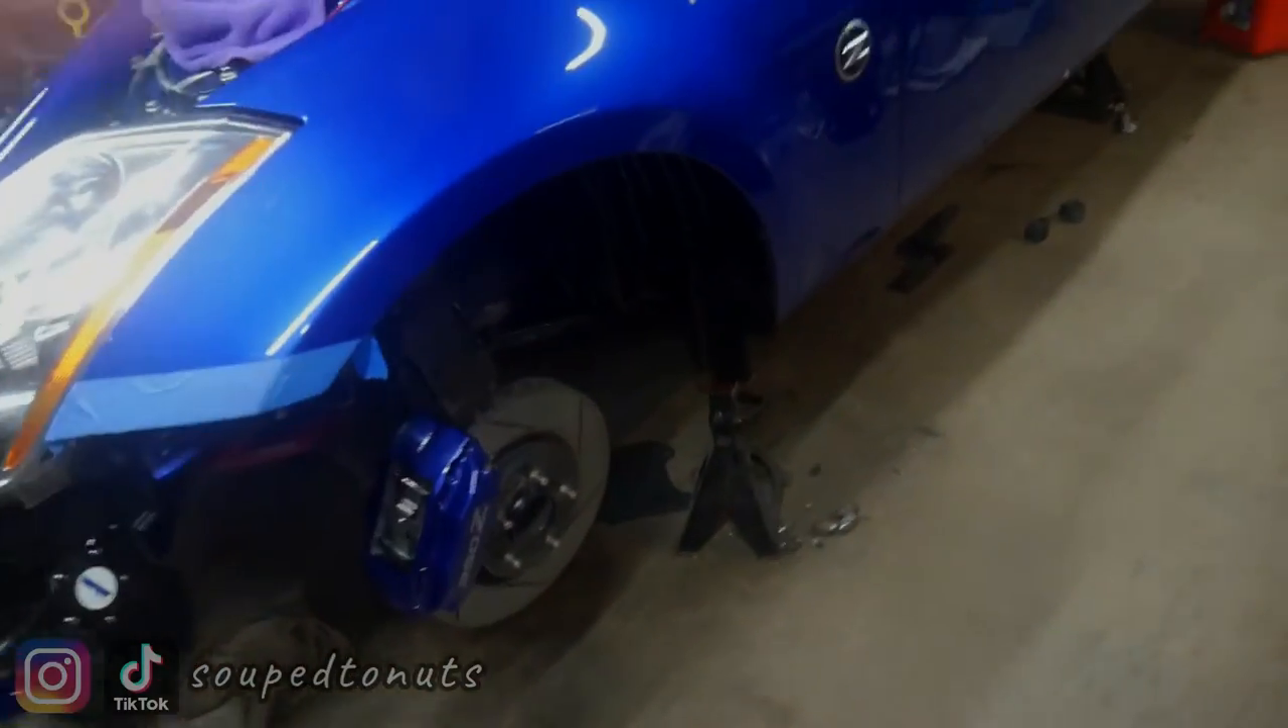I don't have the wheels on now obviously I'm still on jack stands because no wheels.